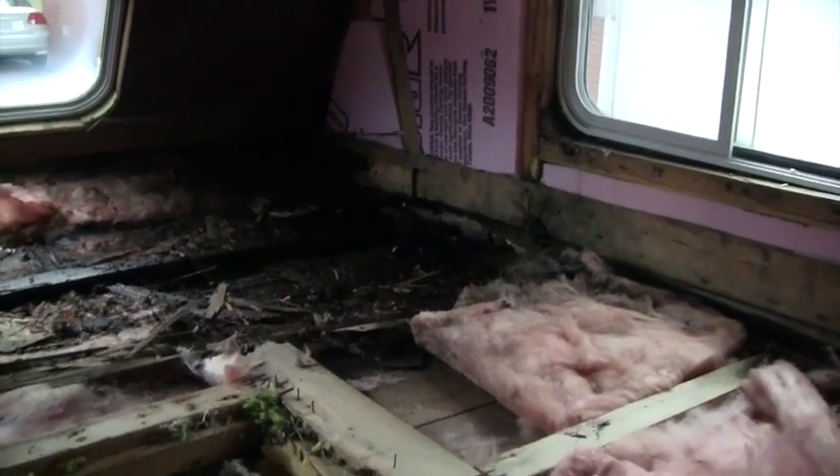All right so I've got most of the decking off I guess all the decking off here now and it's very wet.